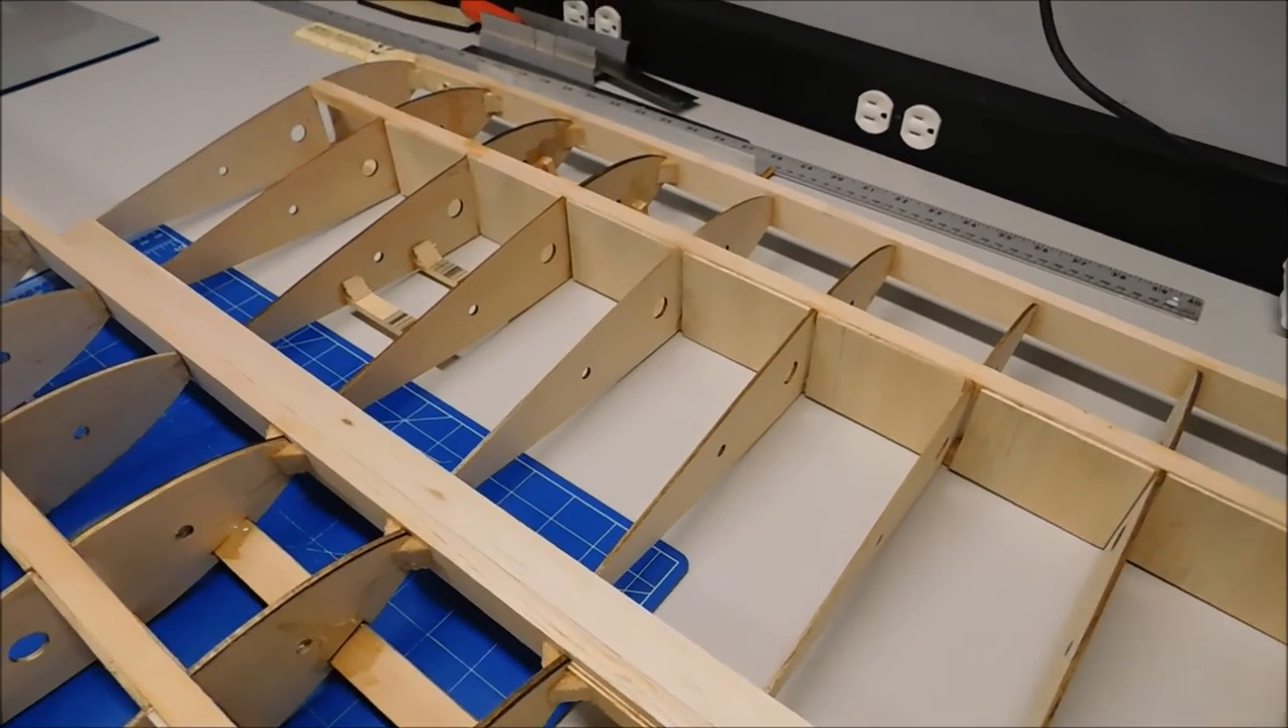So I still have to do all the front sheeting, leading edge sheeting, center sheeting.